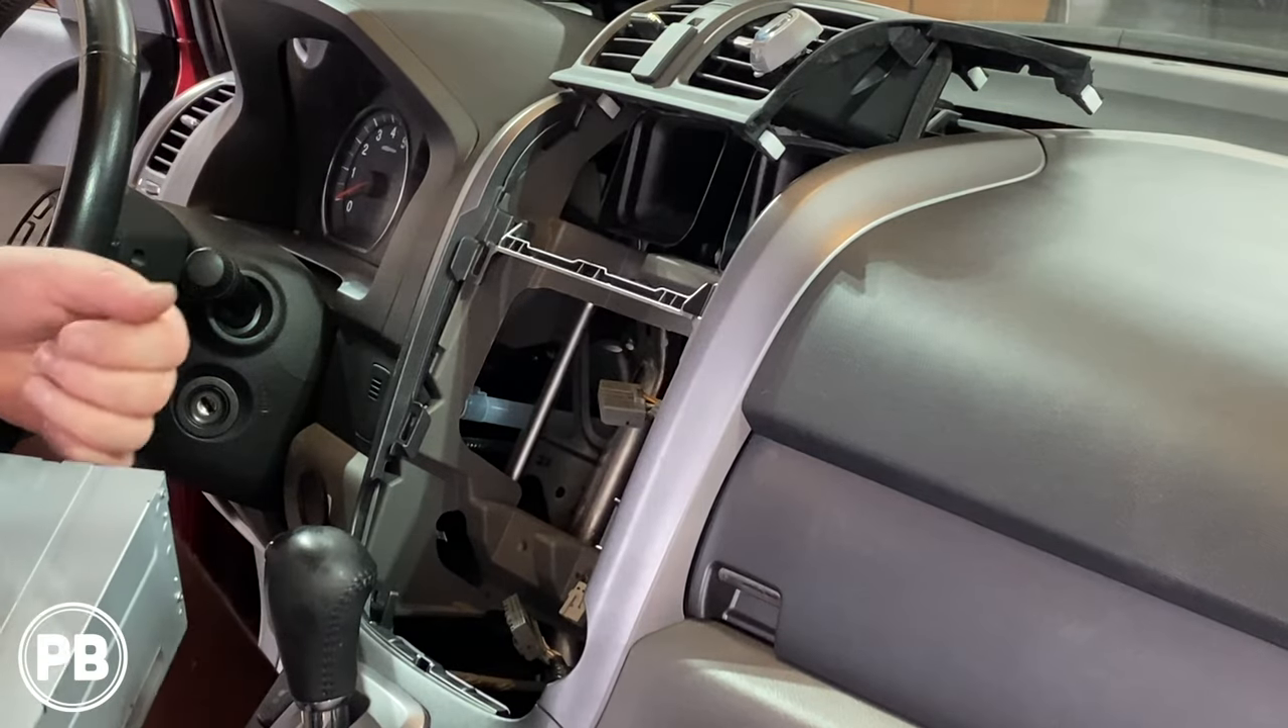So with the radio out of the way, at this point, let's head over to the bench to show you the parts that we're going to need for a new install.